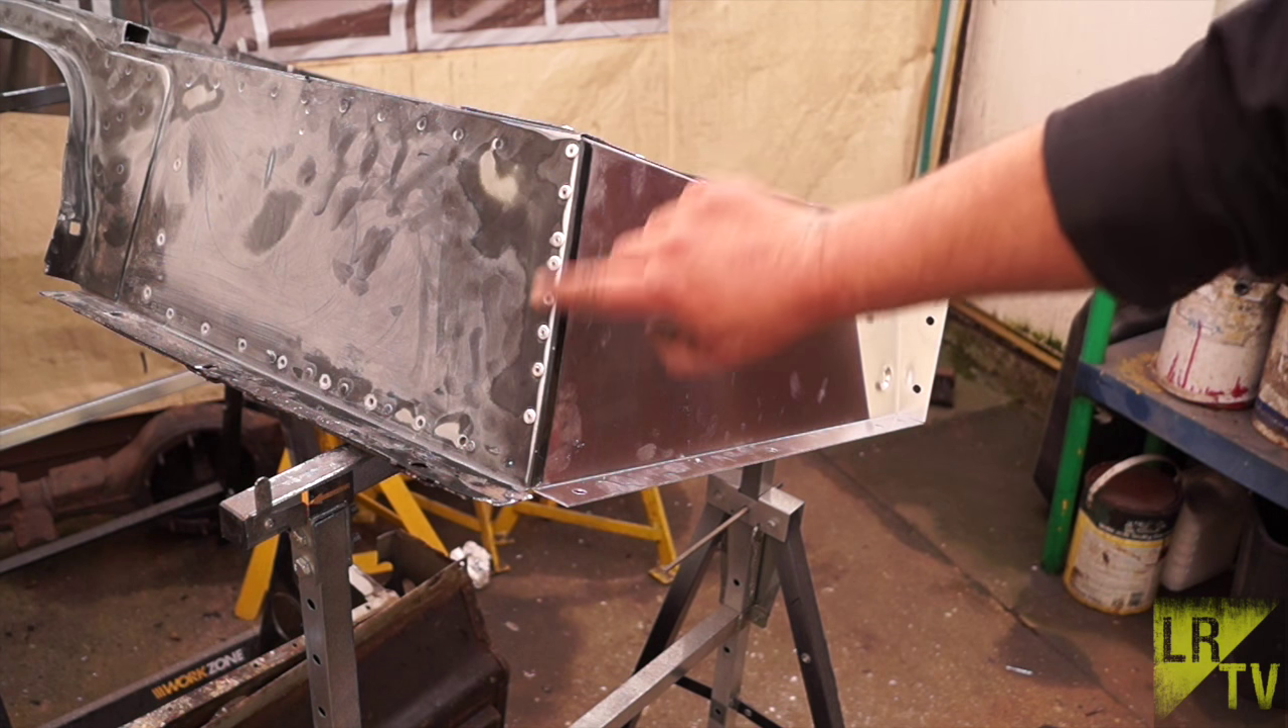Right, continuing with our Defender overhaul, we've removed the seat ends and fitted some brand new shiny seat ends to our seat box.